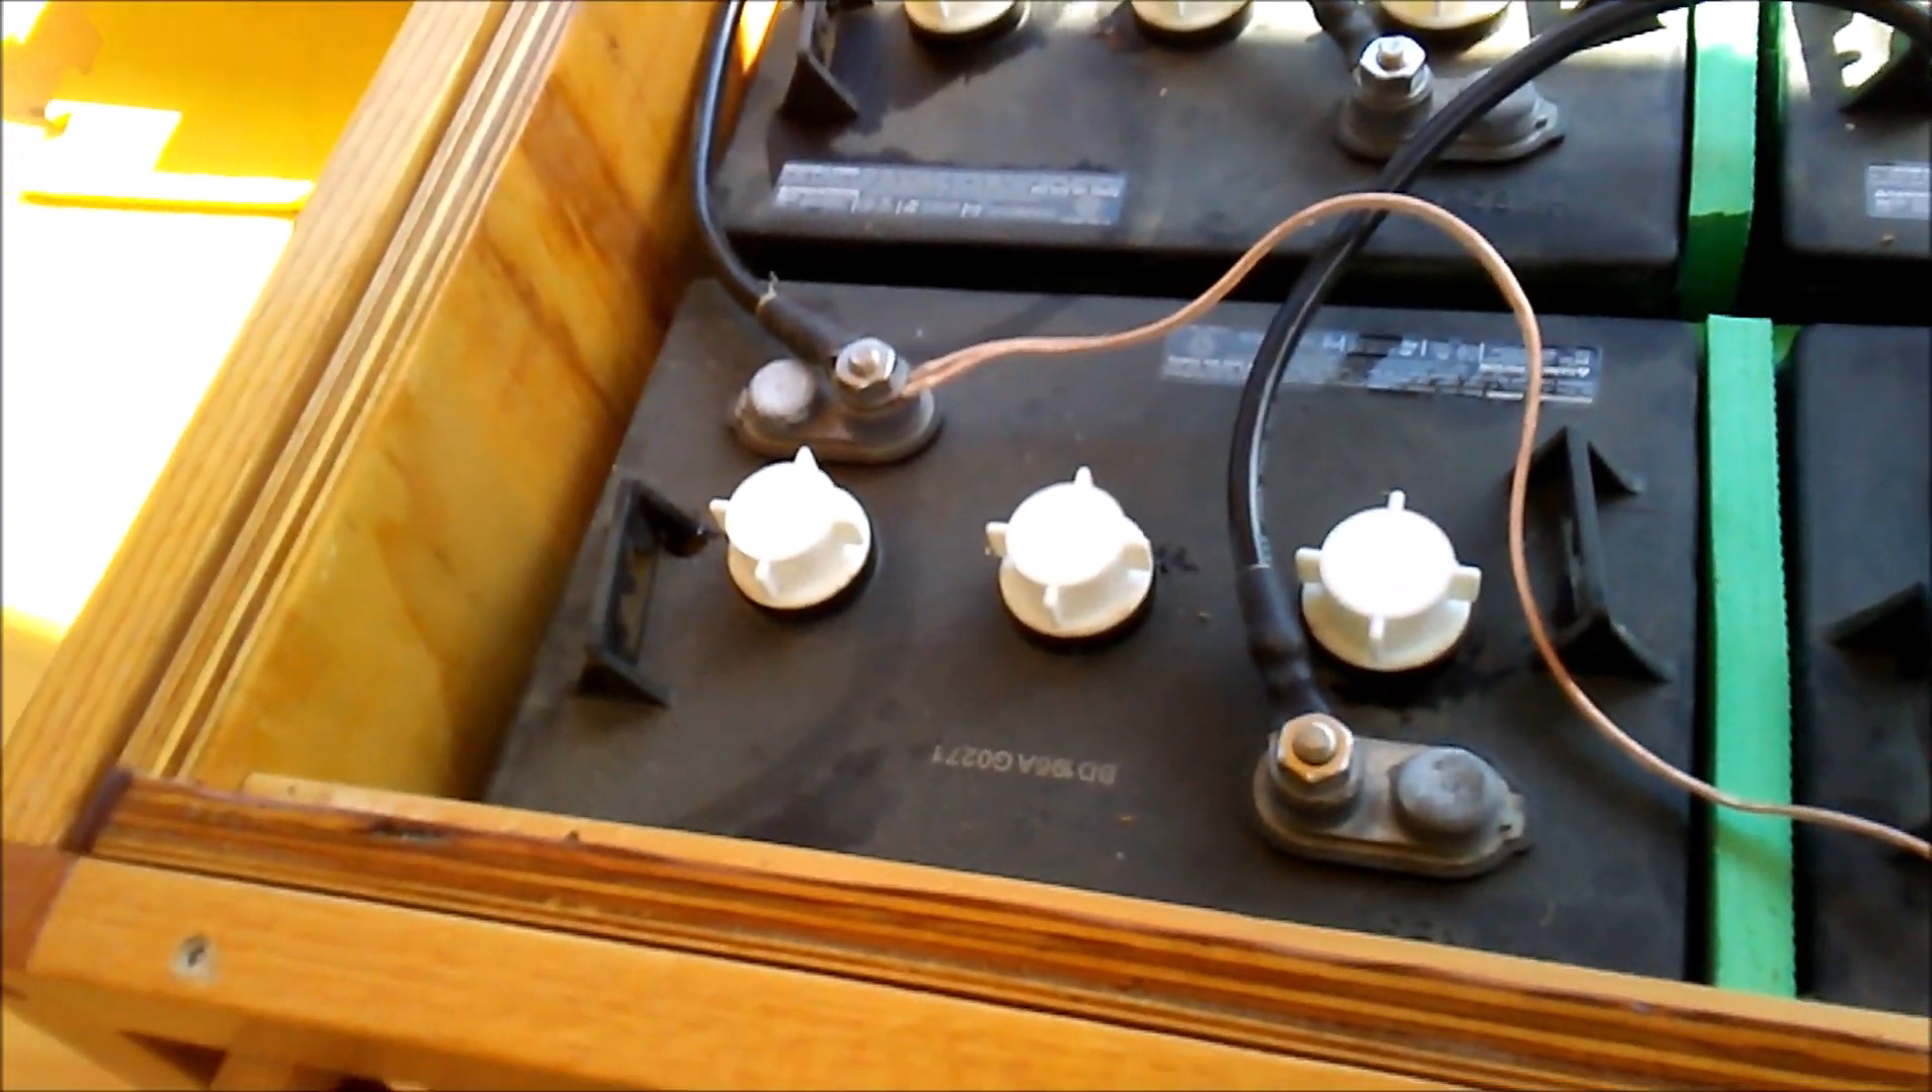All right, I've got the batteries all hooked up.